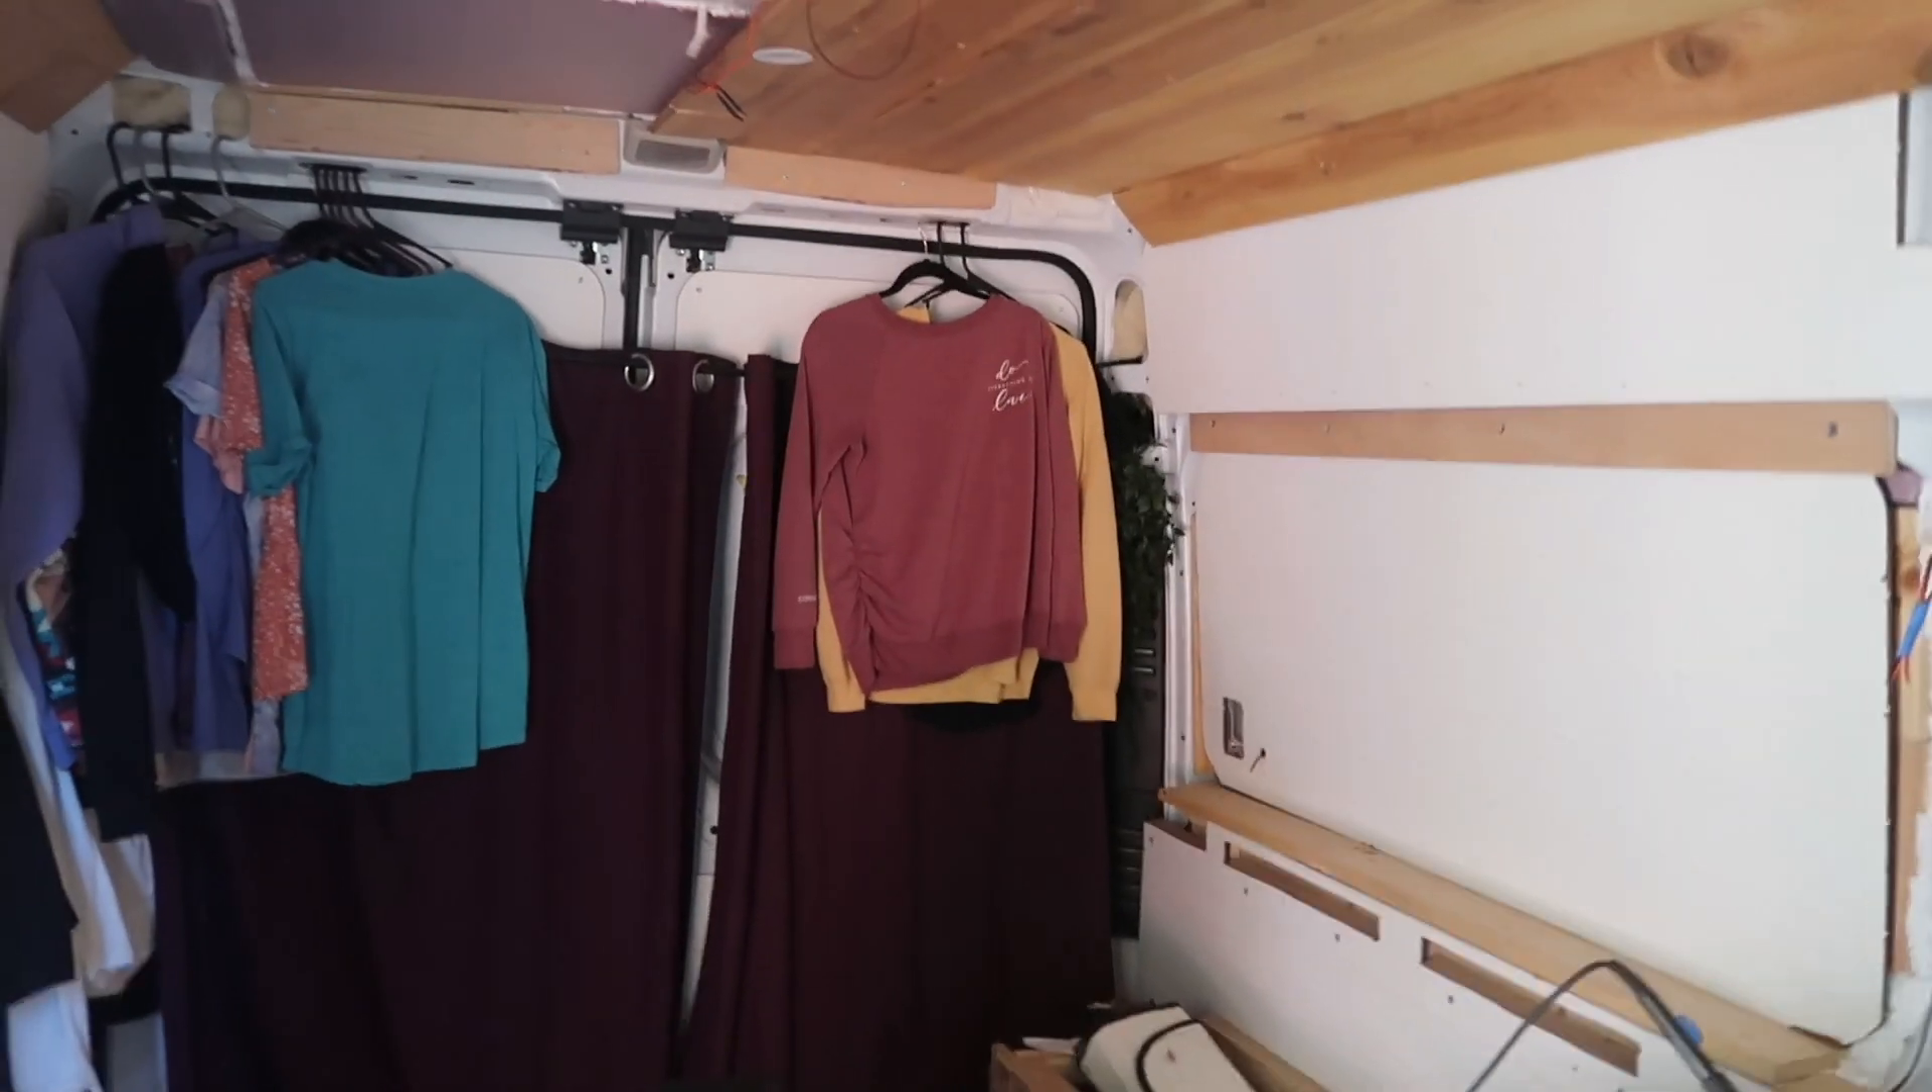It's making me excited and I'm like finally it's starting to look good. Almost have all the walls on and then with the ceiling it's gonna look so sleek.